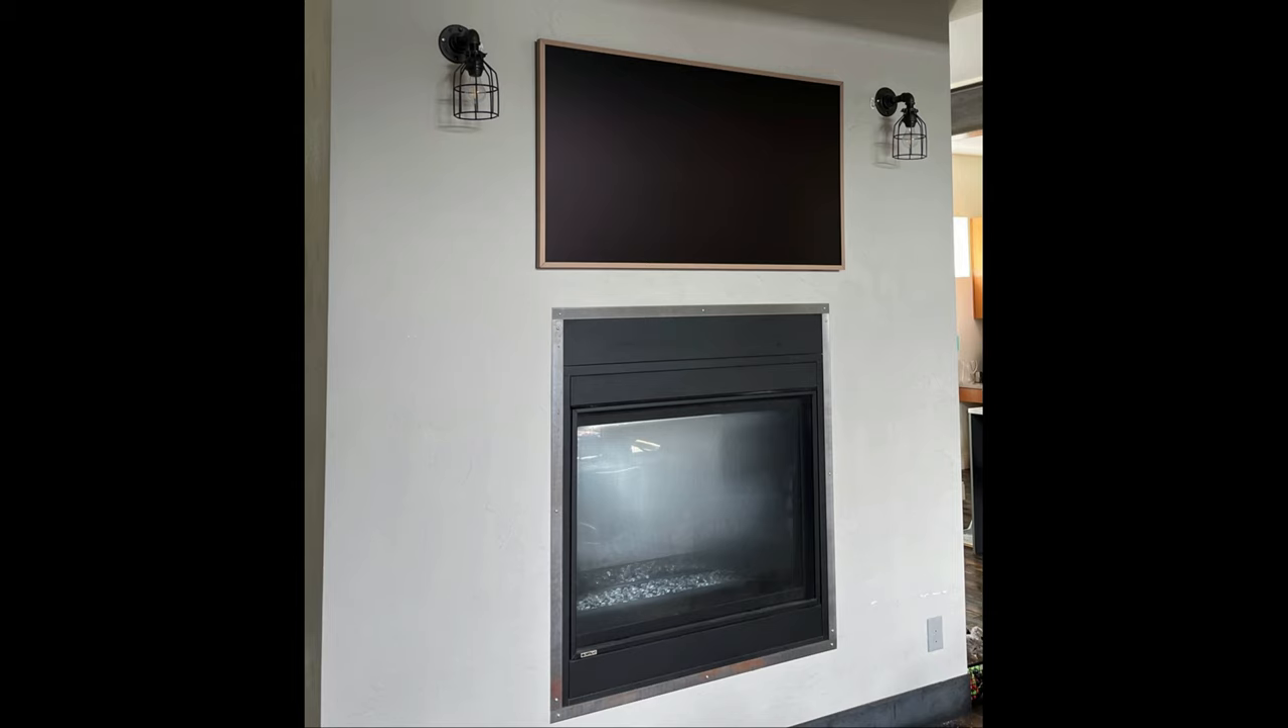So you can see here we've got a finished product we've got a teak surround on it we have no holes in the wall.